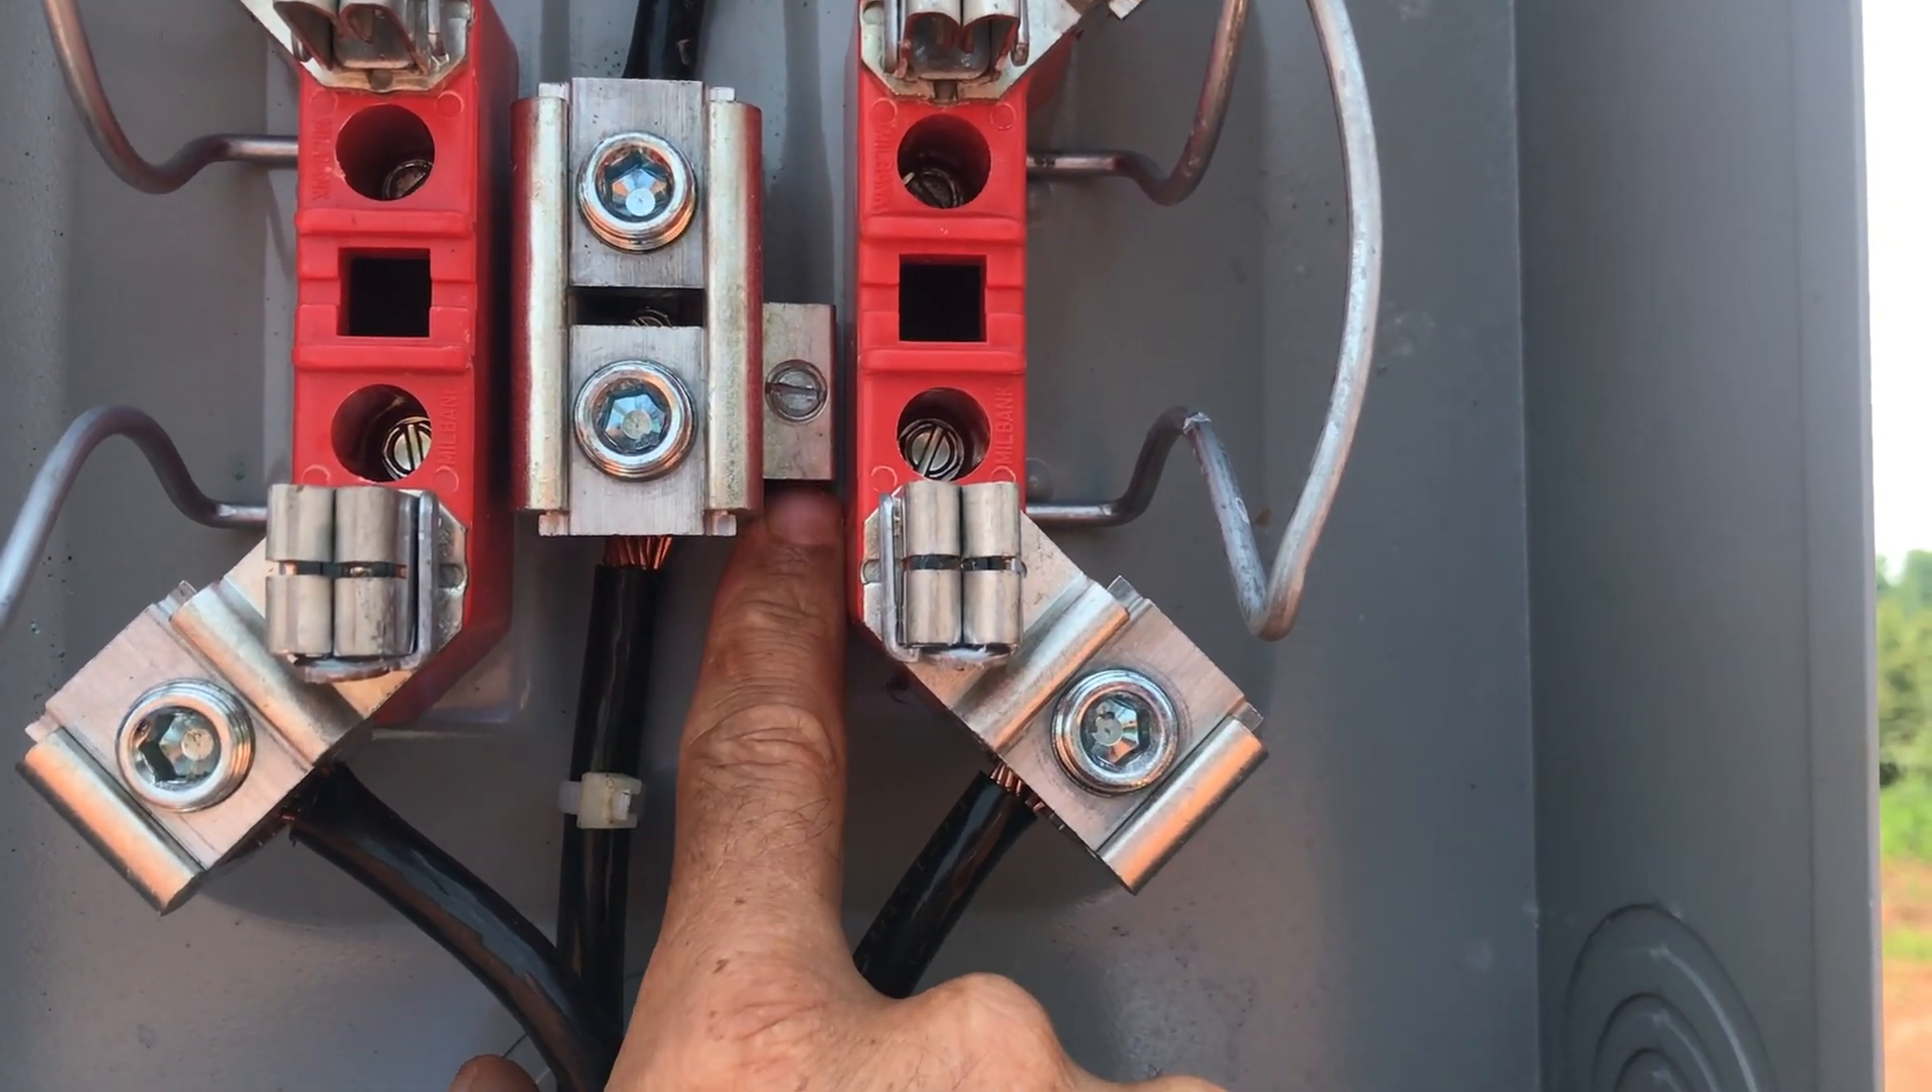Now when we use this this is a 200 amp meter base which will be used for the house and you'll notice there's a lug here and I don't have a wire coming out.